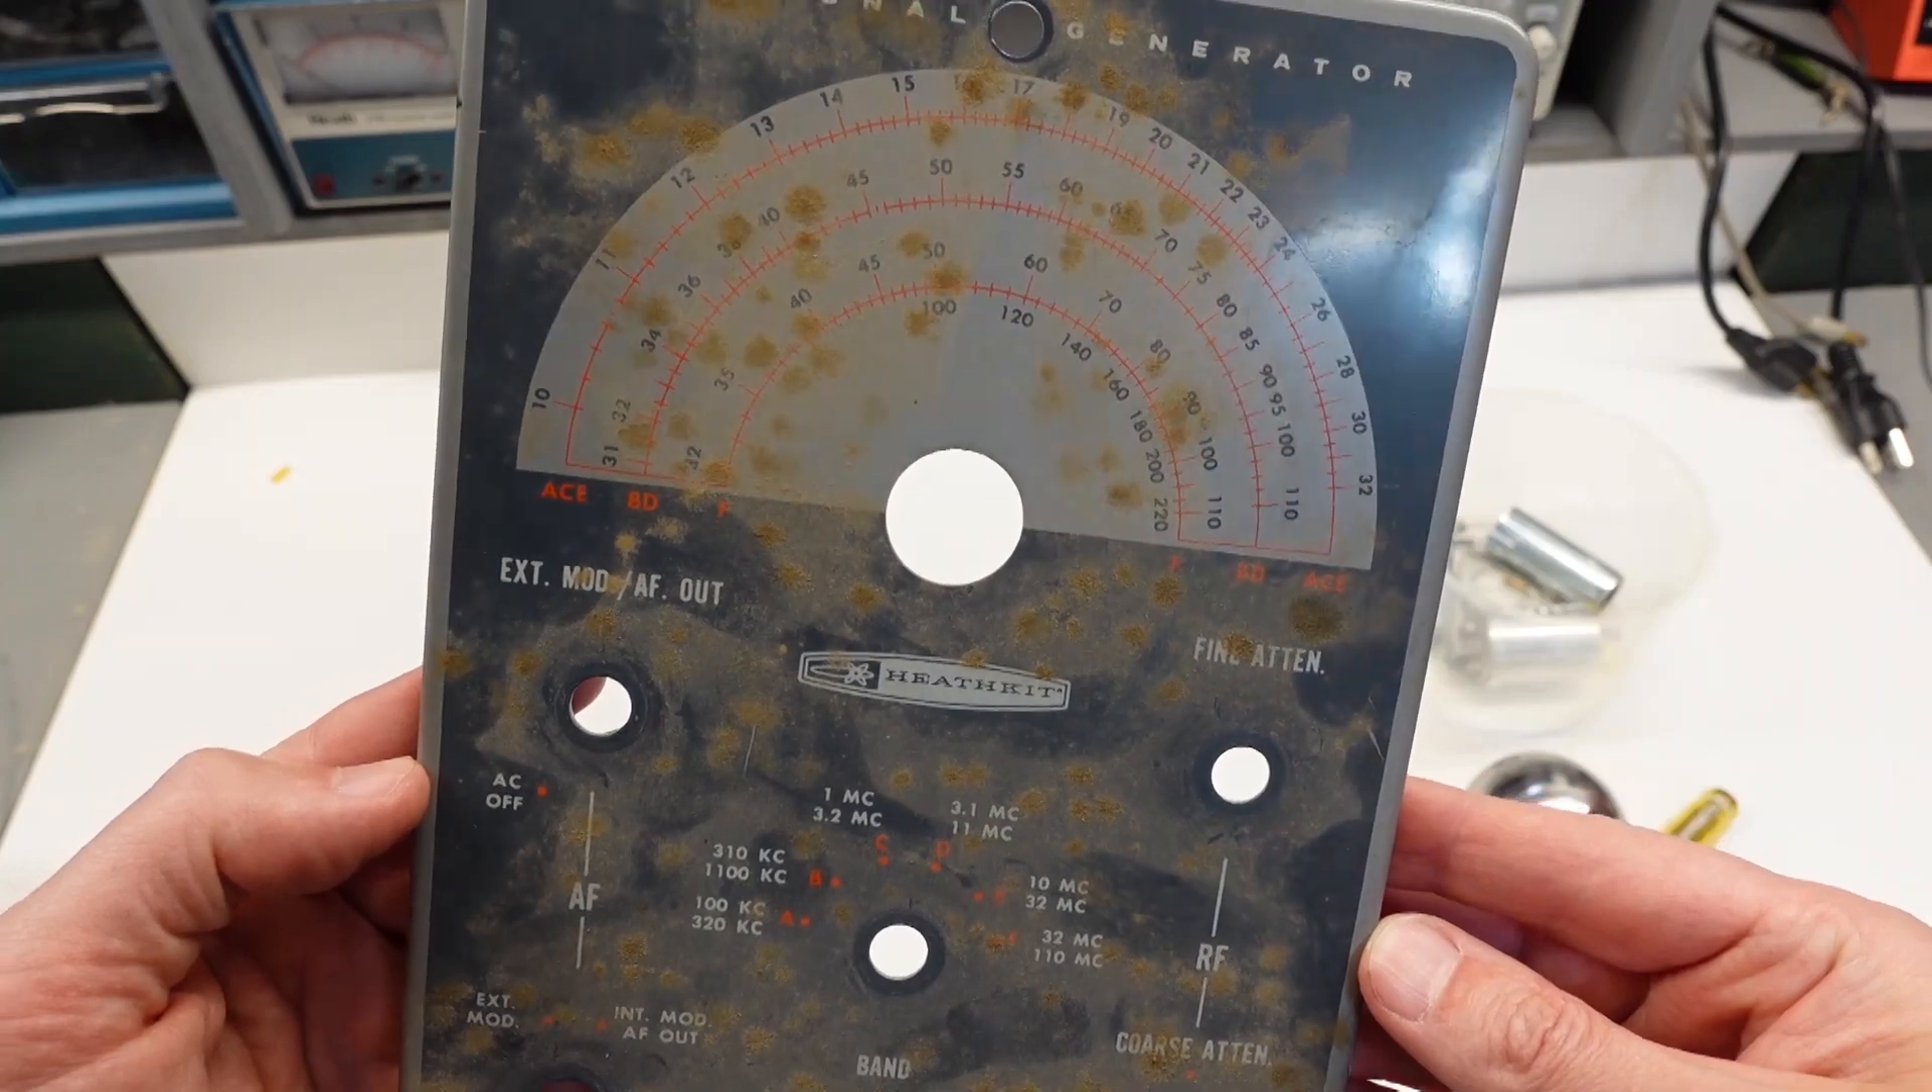Here's the panel removed. It only took about 20 minutes to get it off the case.